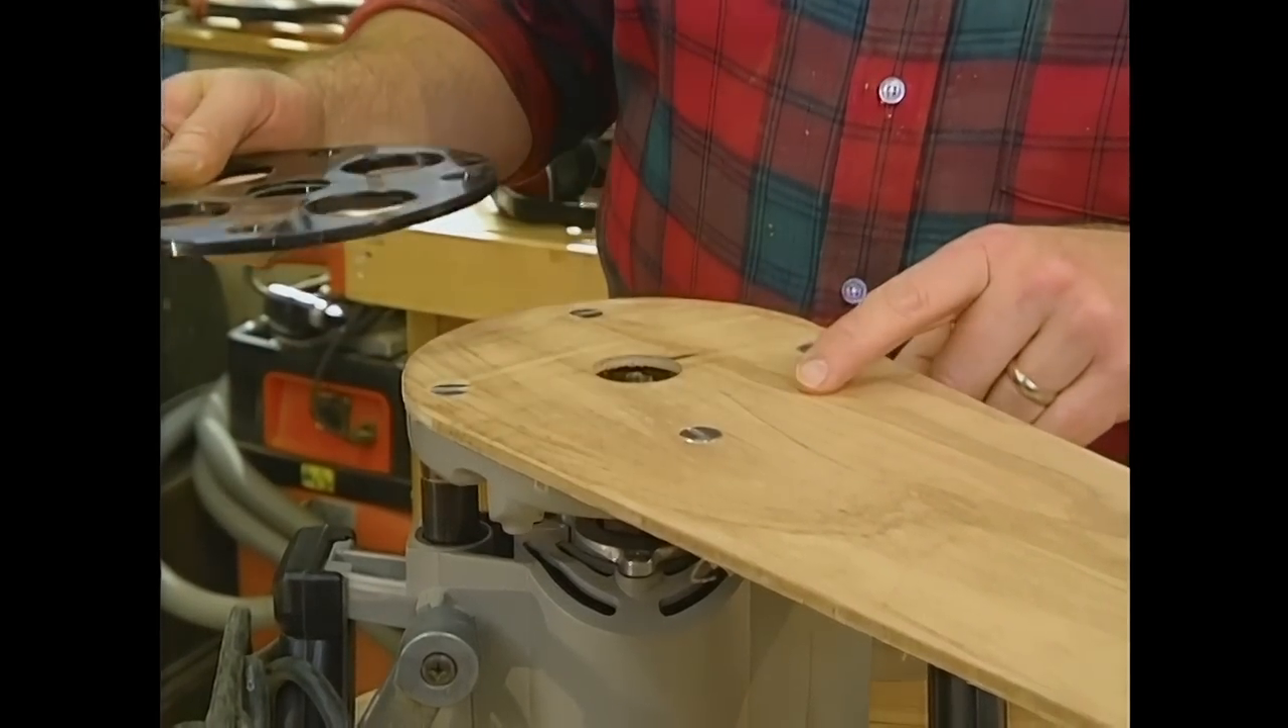The next part of the jig is this extended base plate that I've installed on my router.